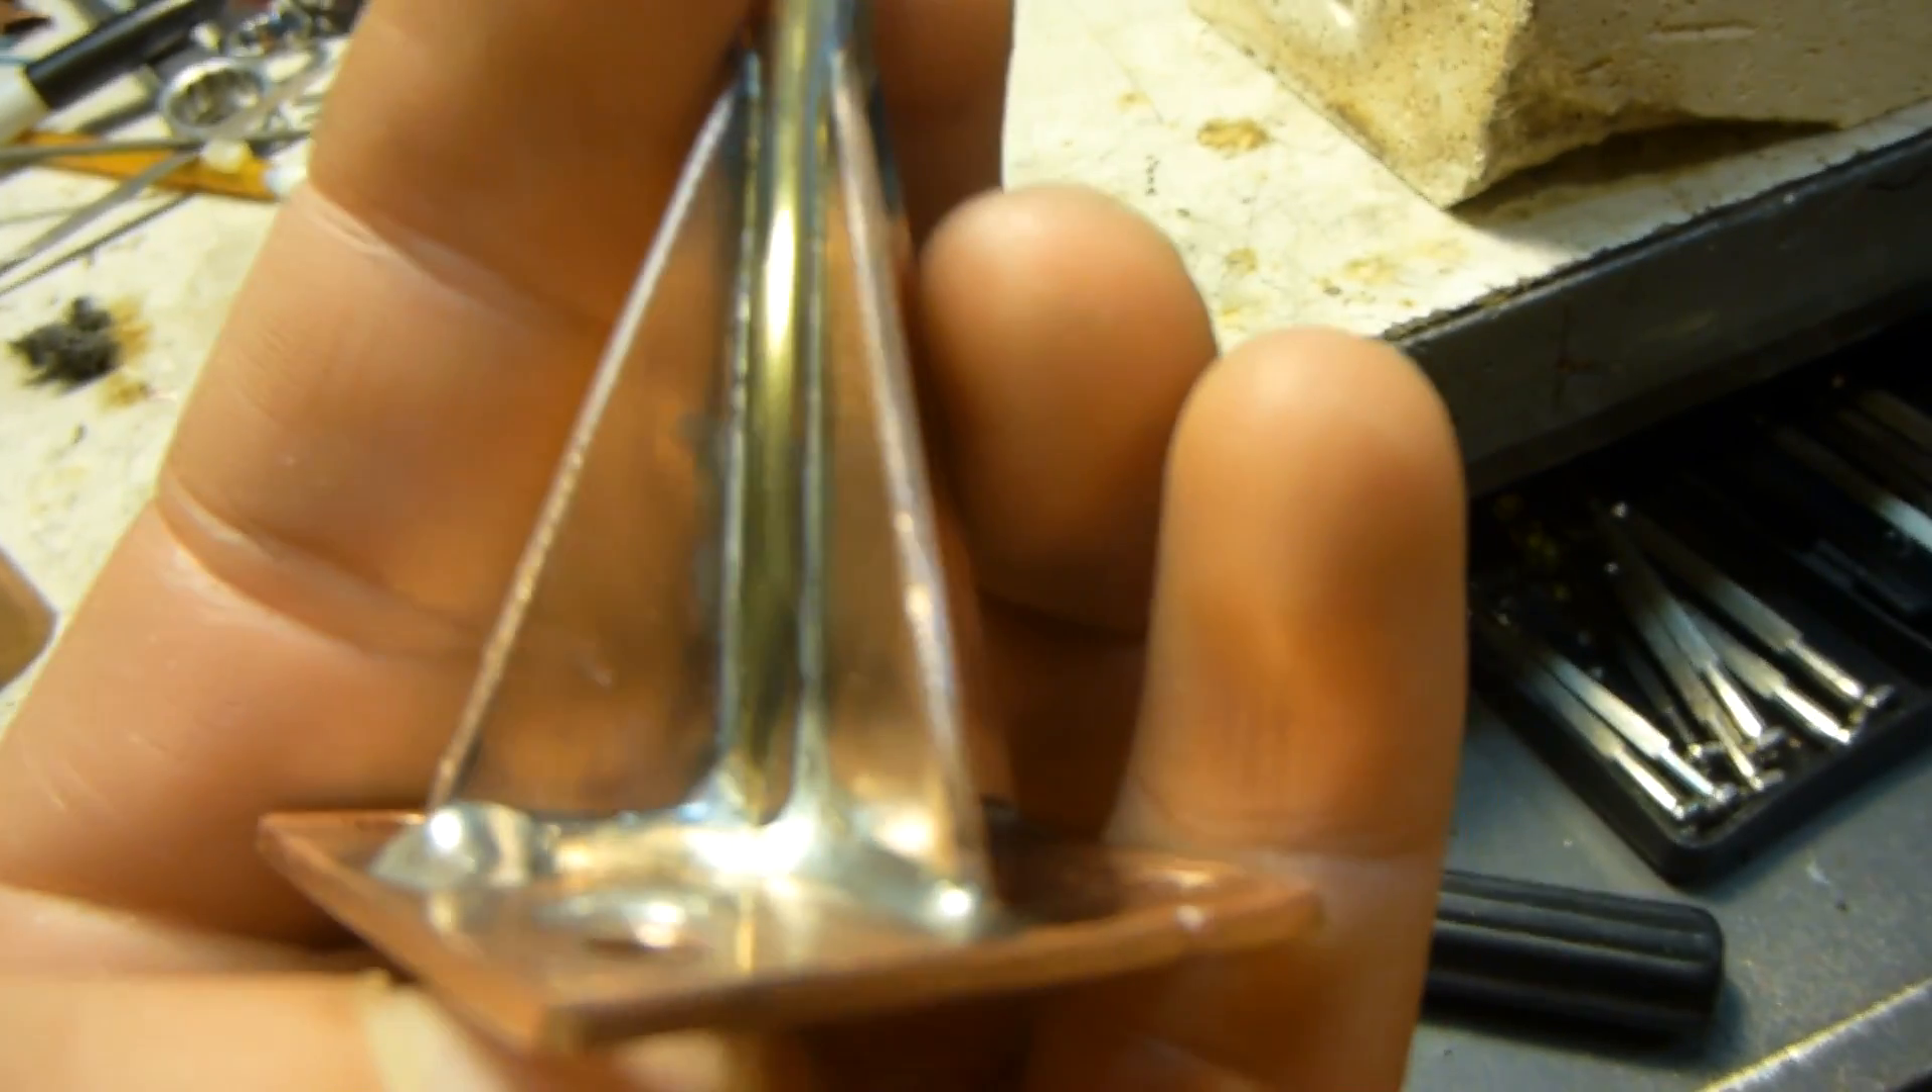Well there's the guide tube all soldered up and I'd say those solder joints look pretty pretty good there's a couple spots that aren't perfect but that's all right.